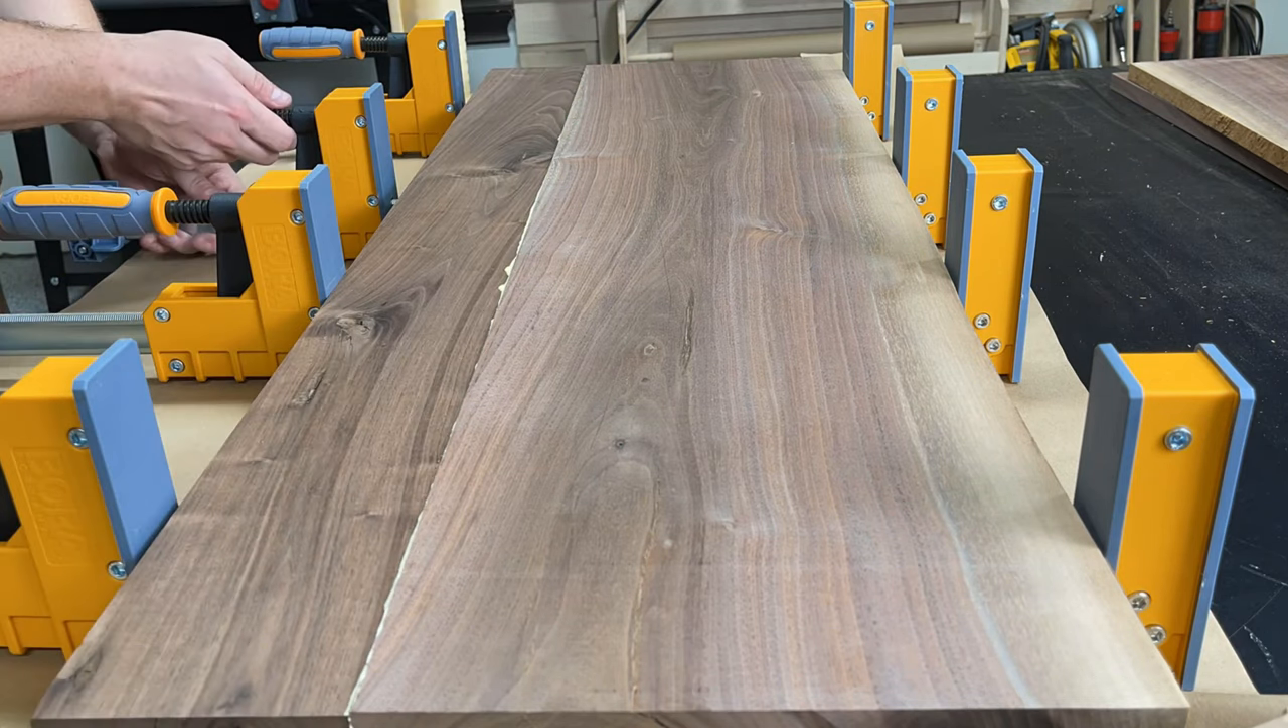So I had to glue another strip of walnut to the side of this particular board so that it was wide enough to serve as the top part of the bookshelf.